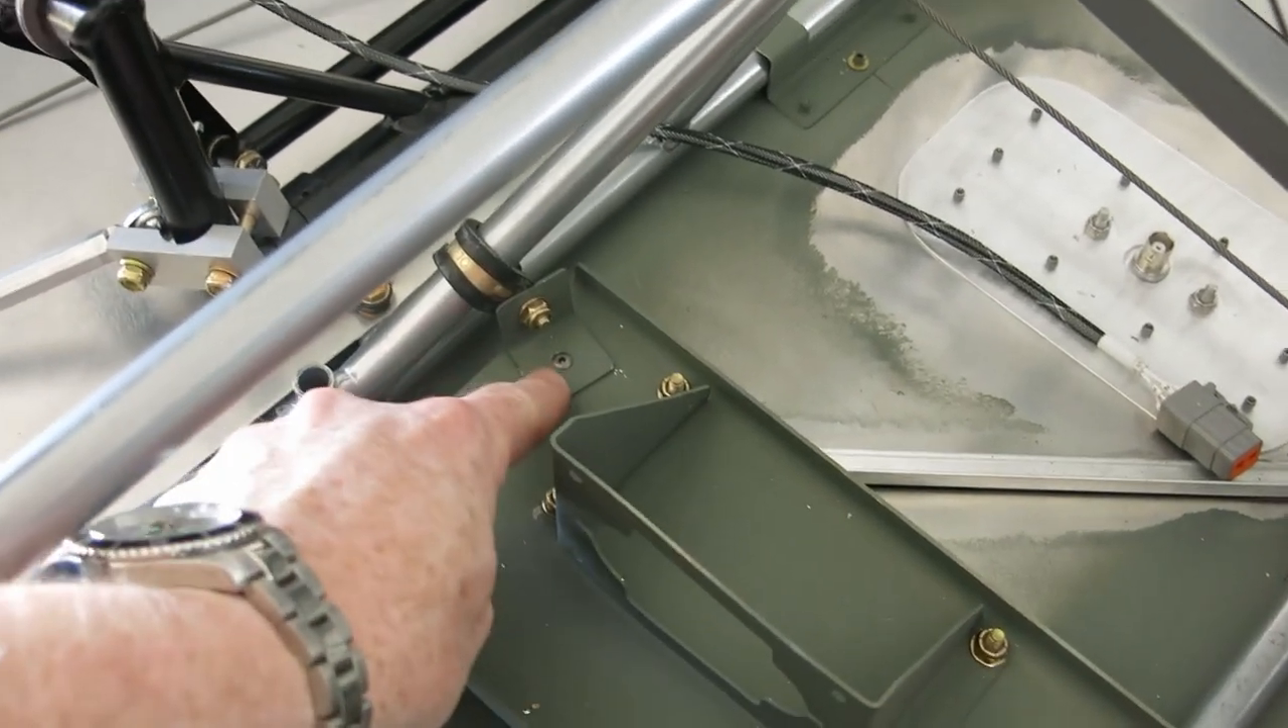Well, I got this pitch servo mount installed here.